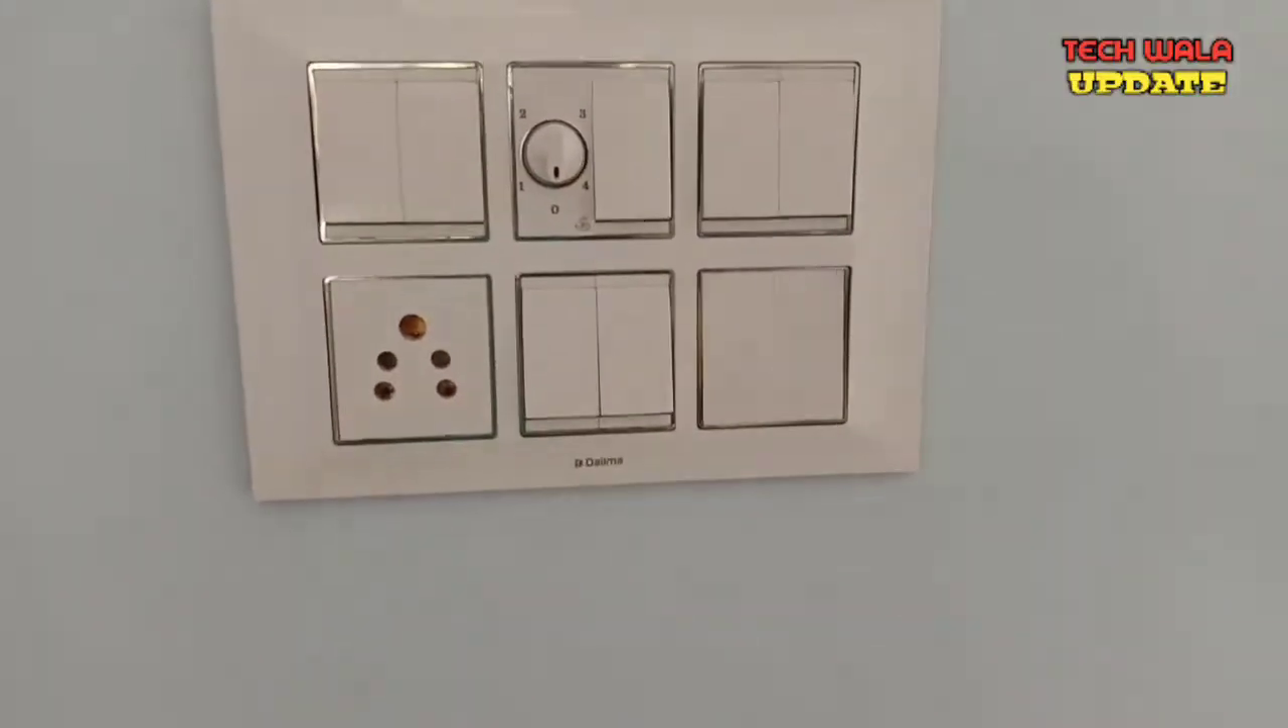یہ دیکھیں سویچنگ لگی ہے ریگولیٹر لگا ہے ساکٹ لگی ہے یہ سب دوستو لگا ہوا ہے۔